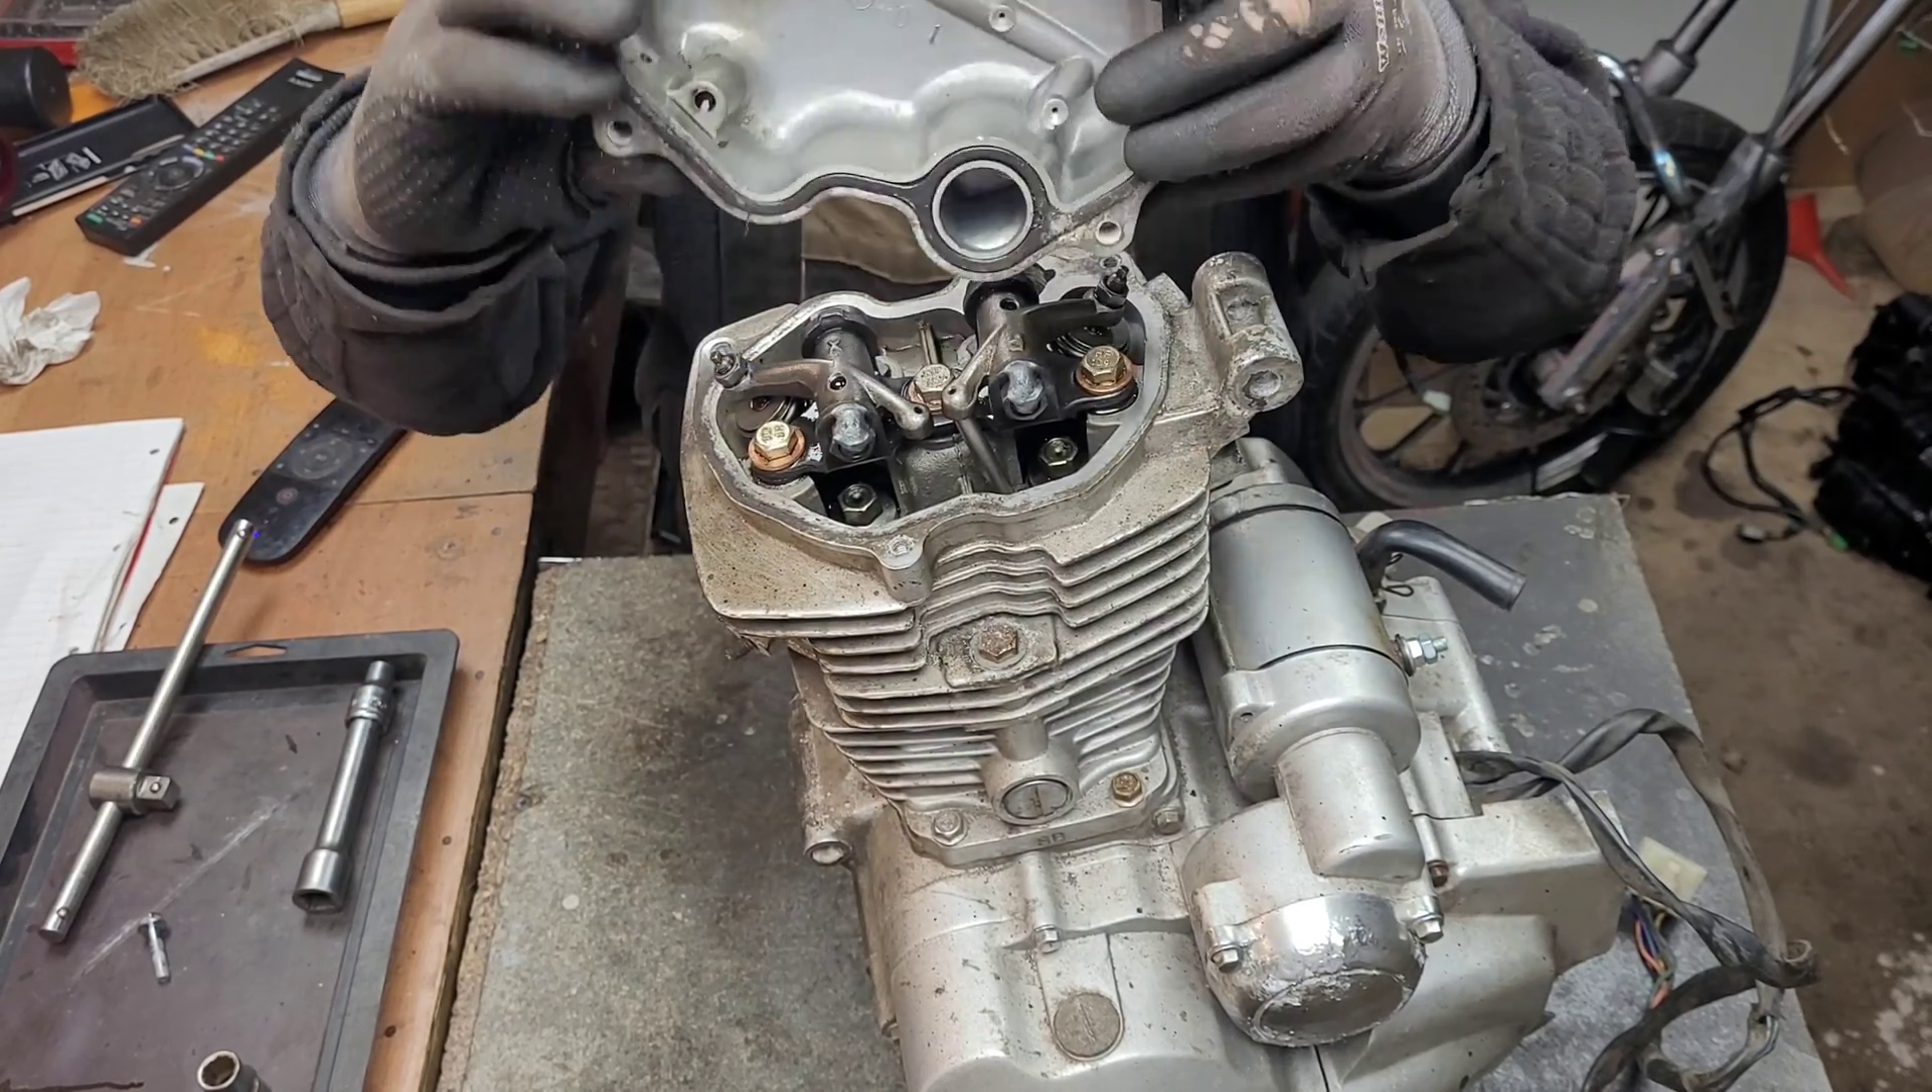Rocker cover off, we can see the rocker cover seal.